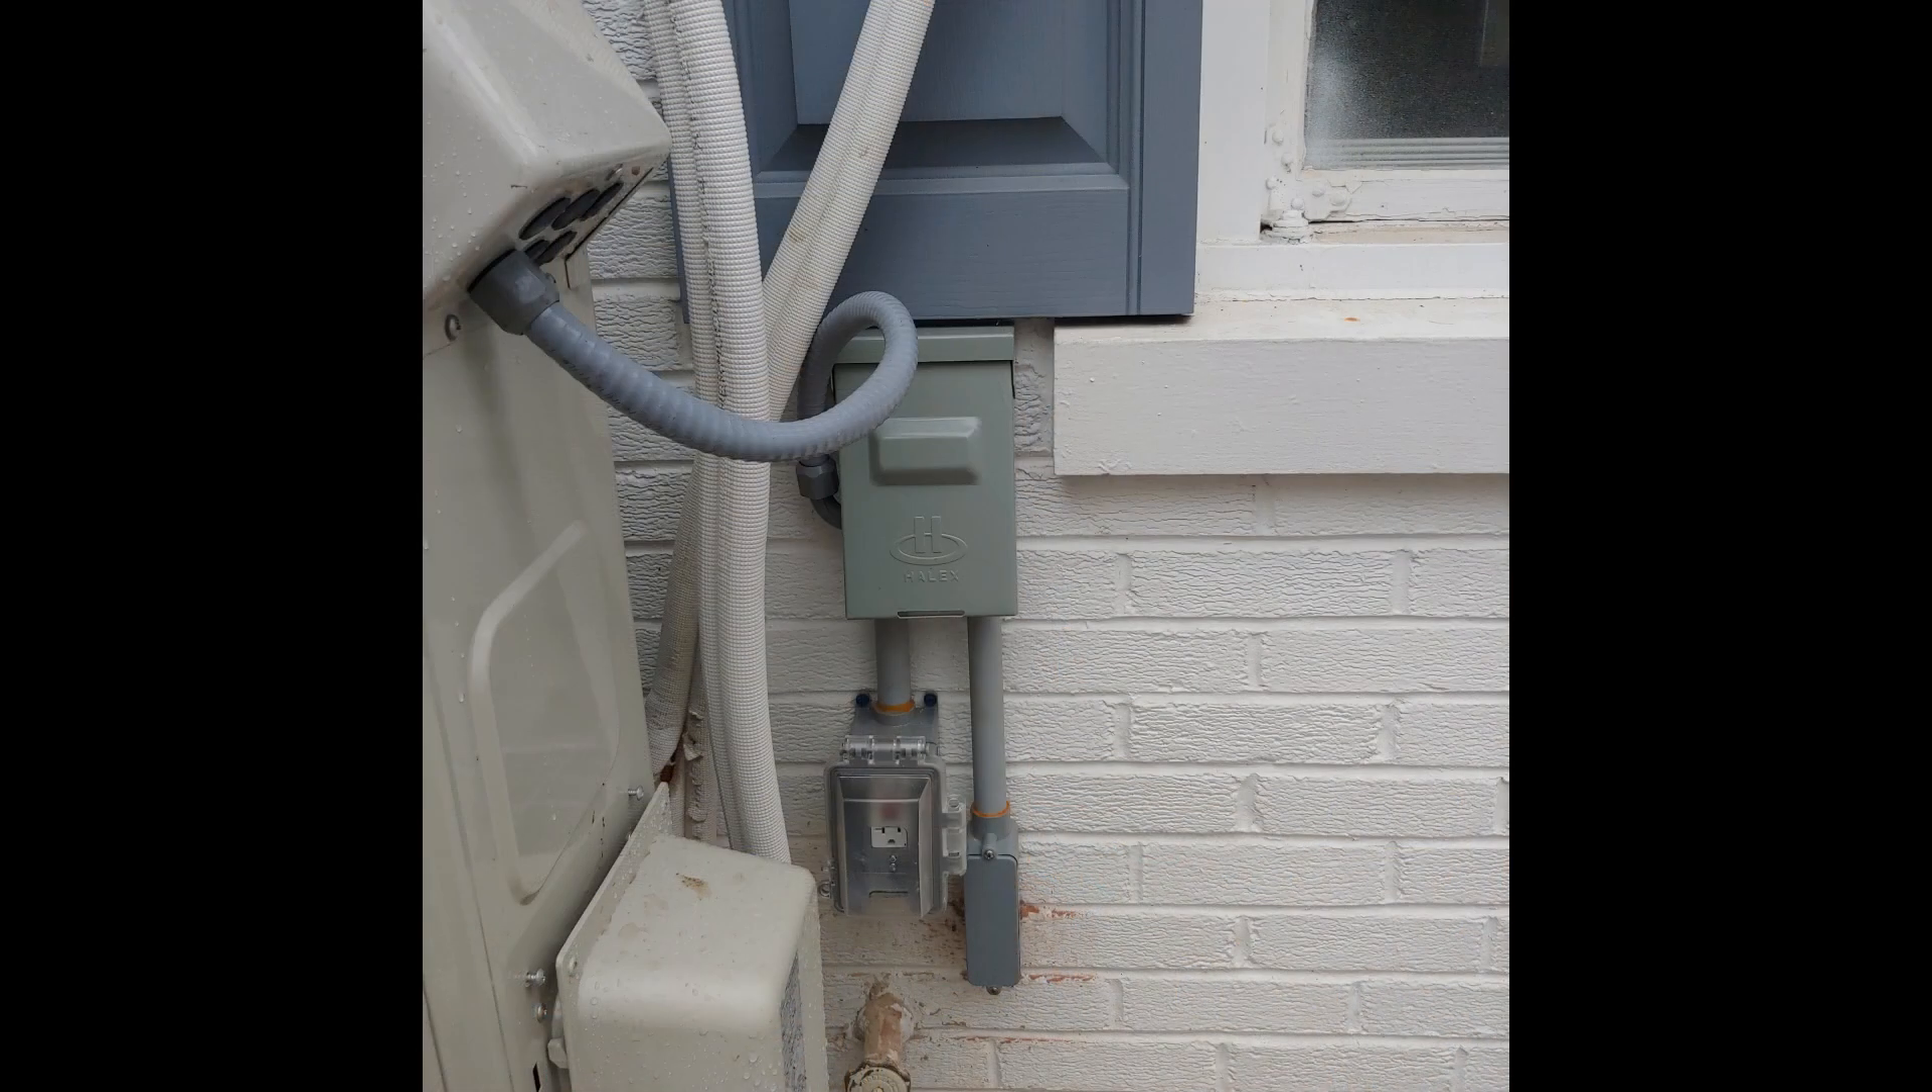Here, the compressor is in place, and the electric boxes are also installed.